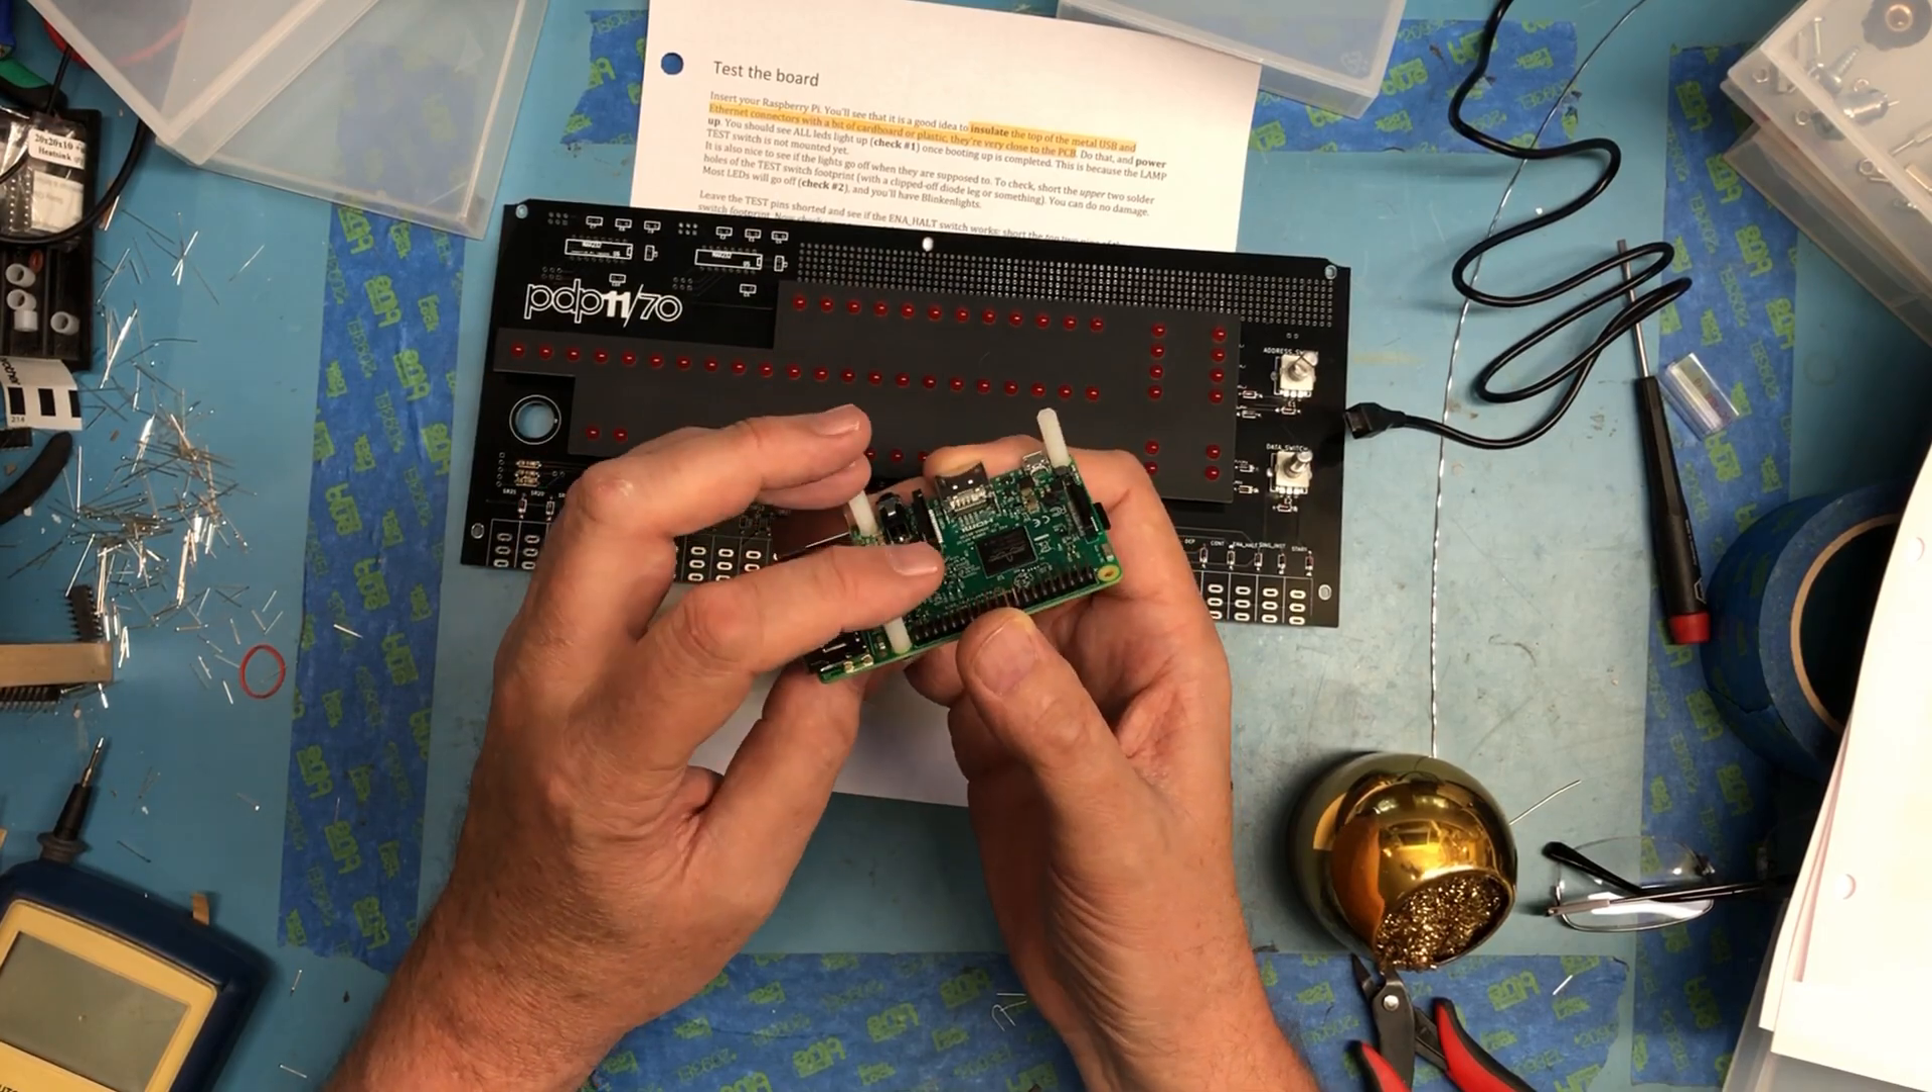I've just gone ahead and put in the three standoffs which will should keep the shorting from happening.